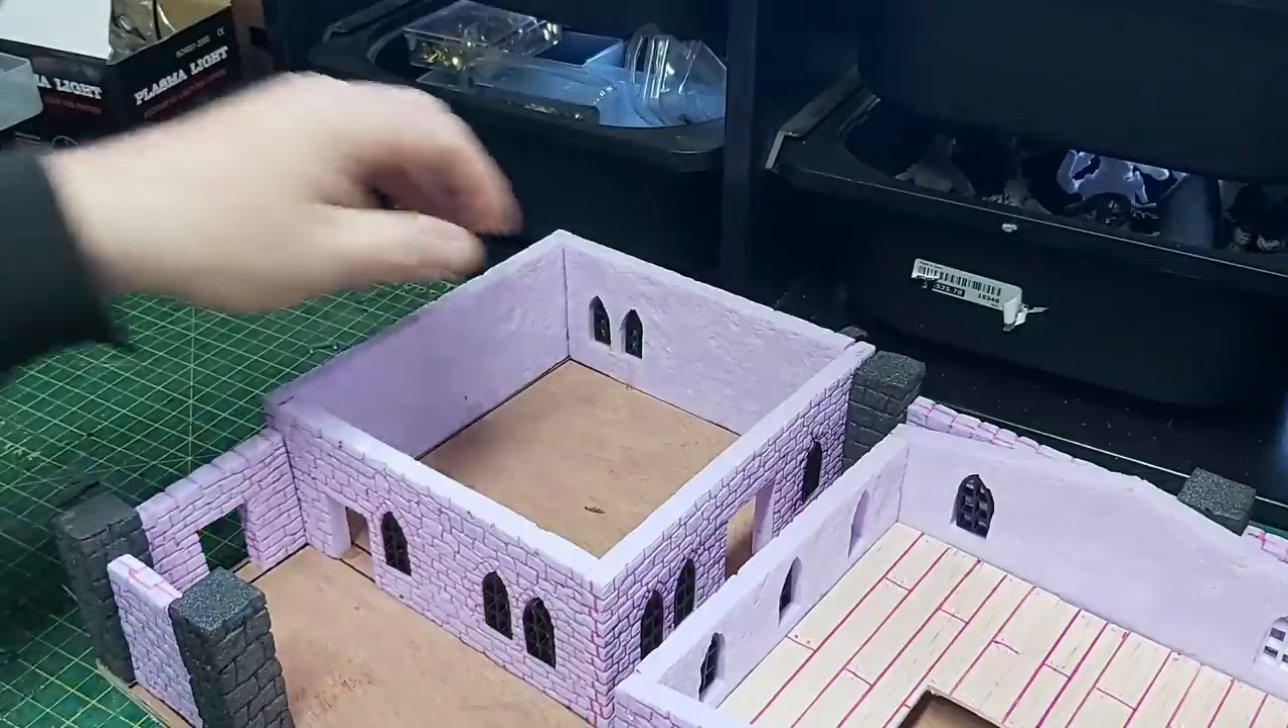The ground floor as you can see is completely bare at the moment it needs flagstones.